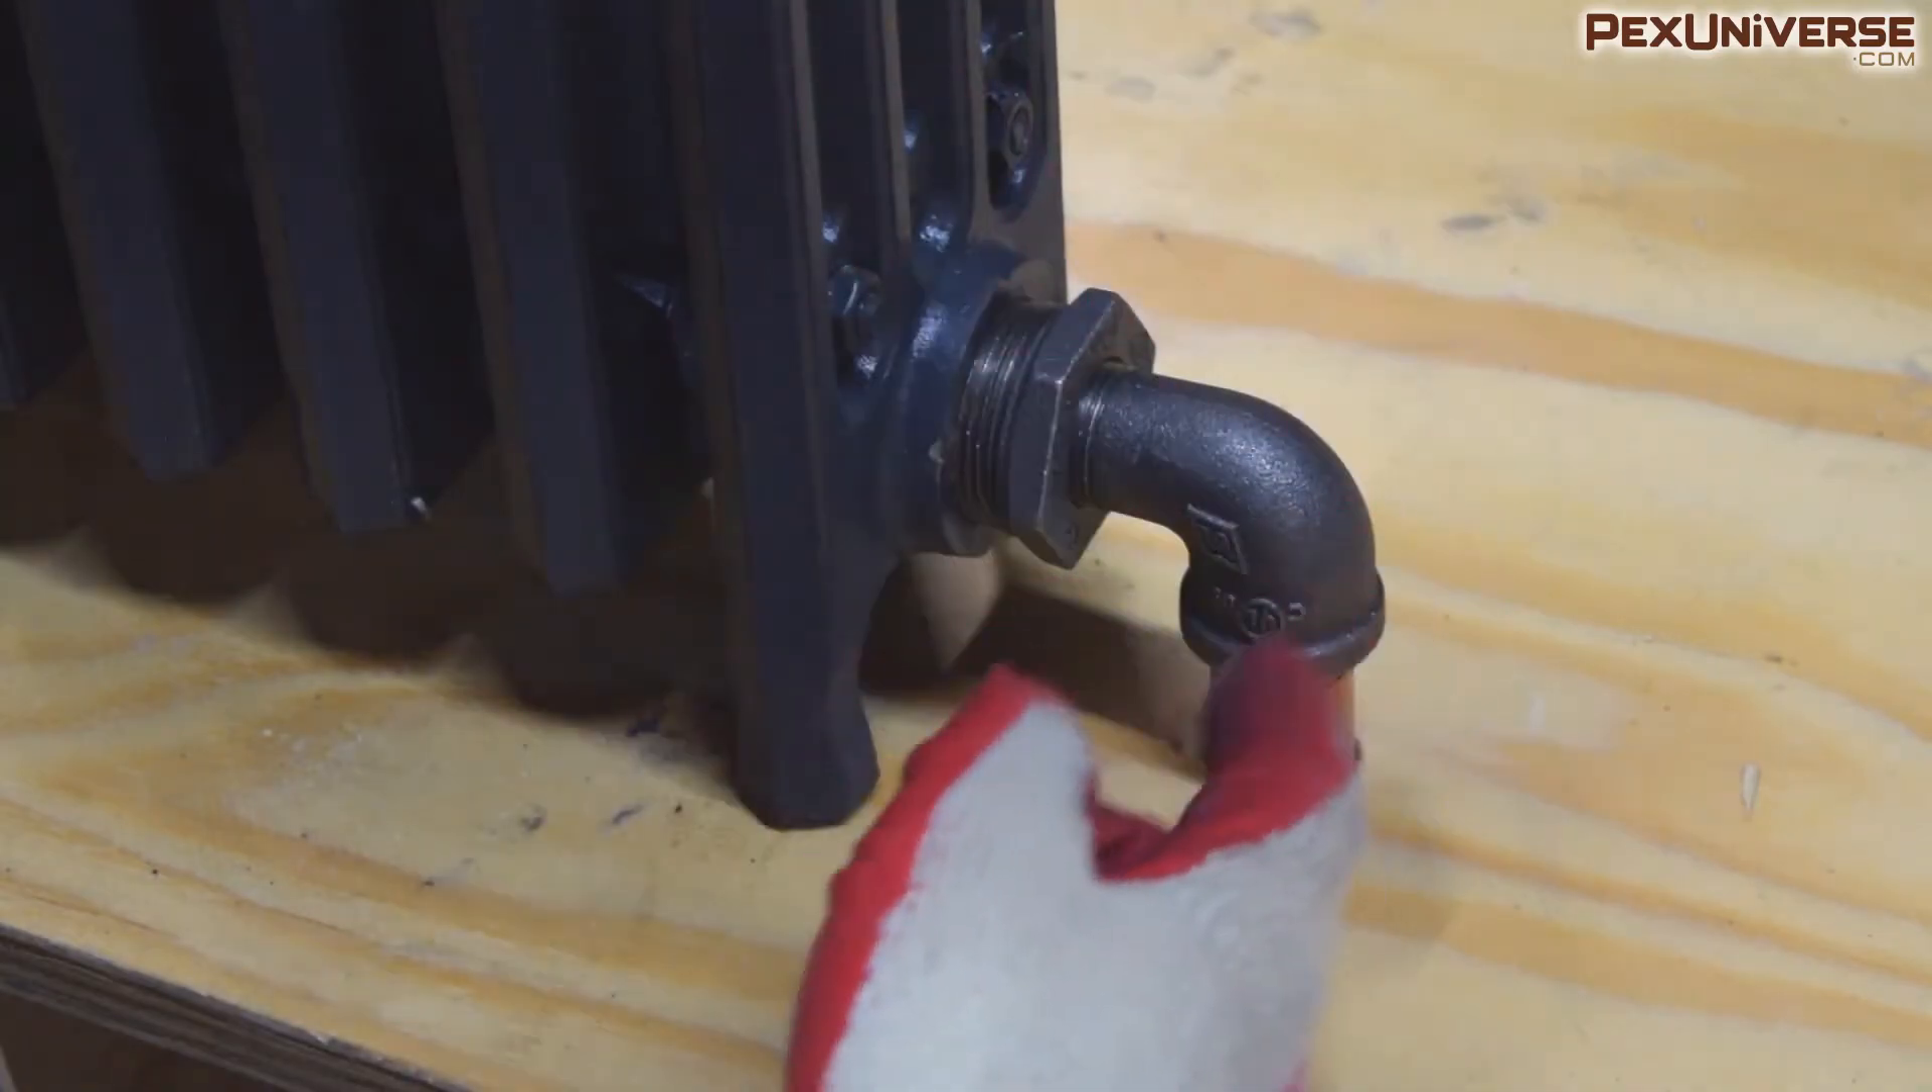This is a three -quarter inch 90 degree street elbow and it's made out of black iron too it fits right in the bushing.